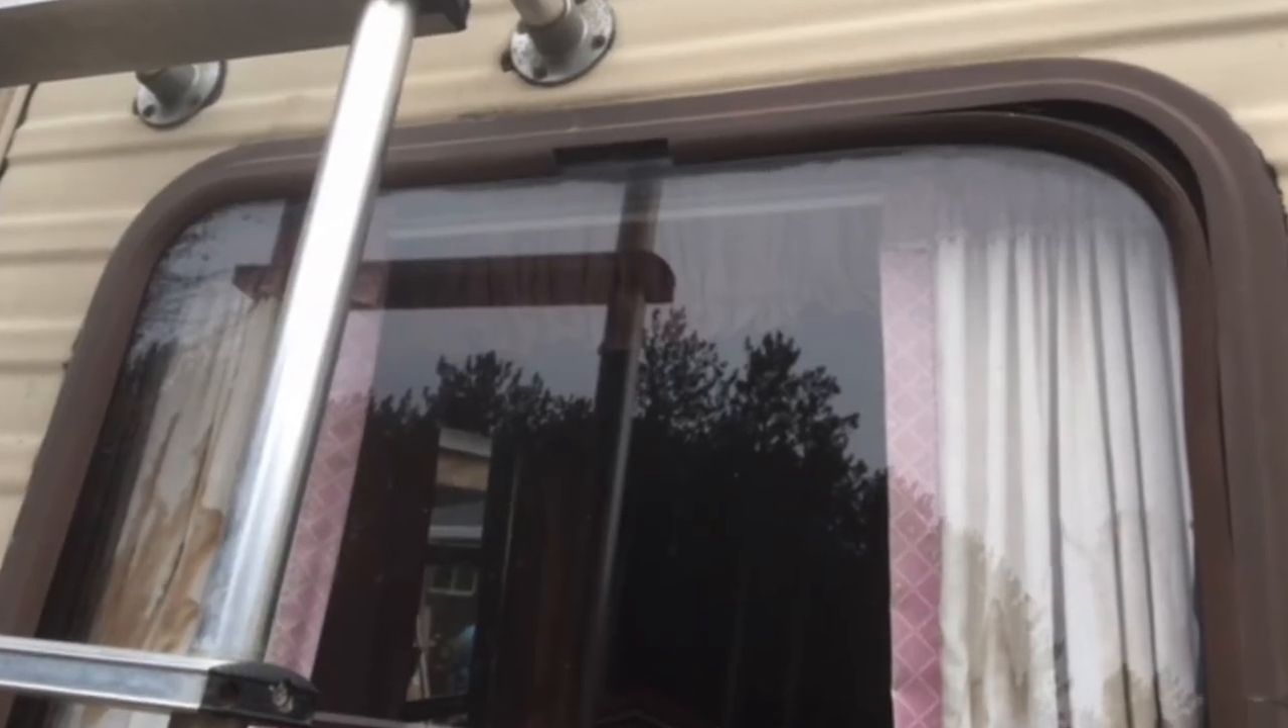You can easily see how the glazing bead has pulled away from the window over time and created an easy entry for water to get in.